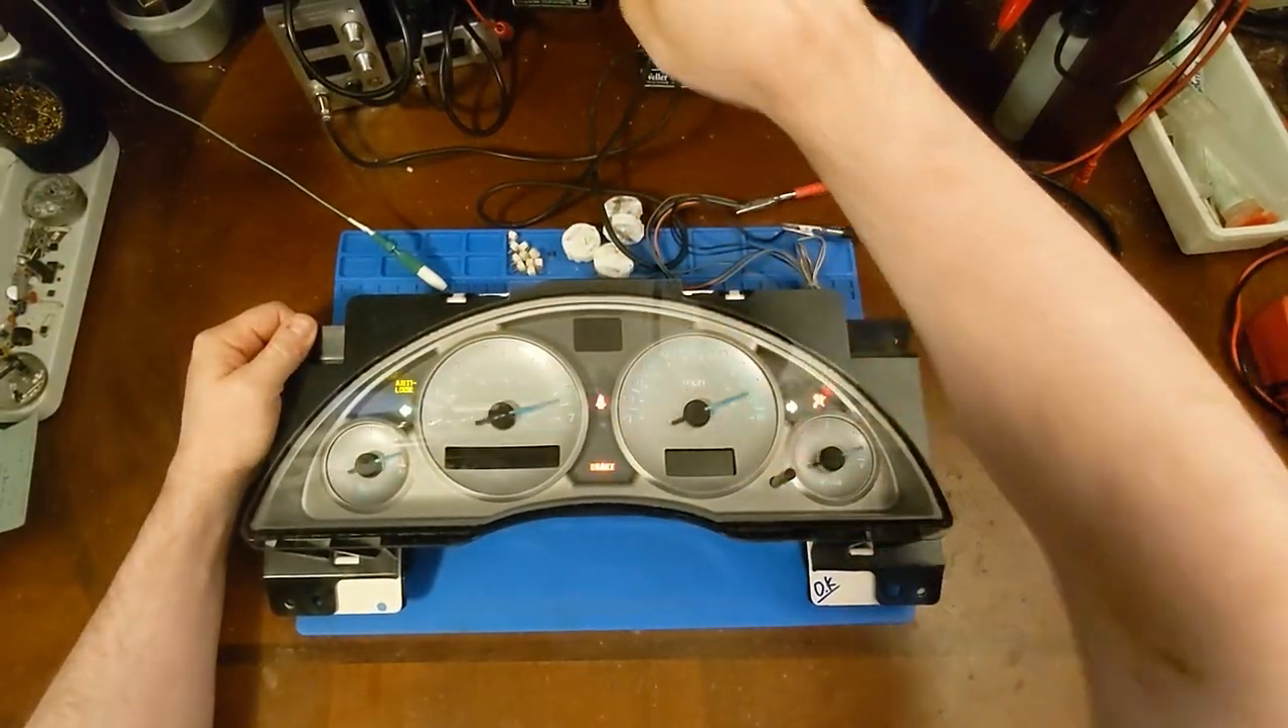And here we are with all the plastics back assembled.